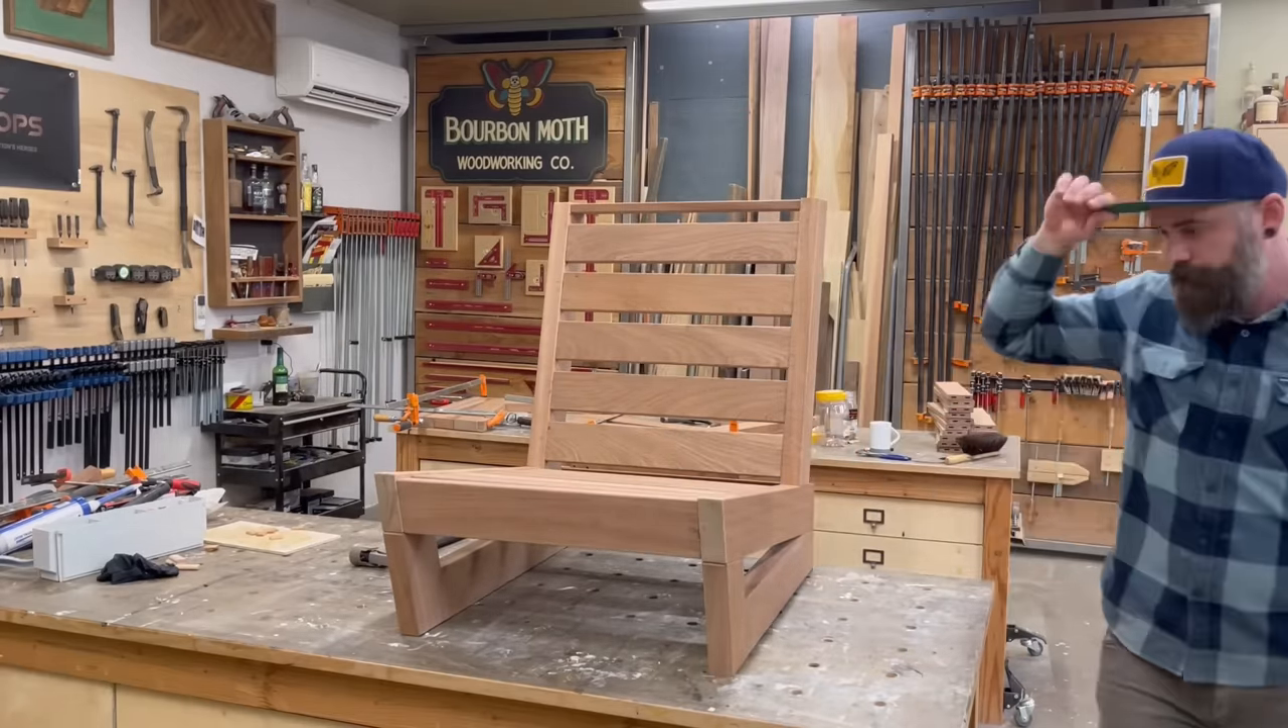A little tap tap boom tap tap bang and my chair was put together and well it looks pretty much like it did on that fancy website.